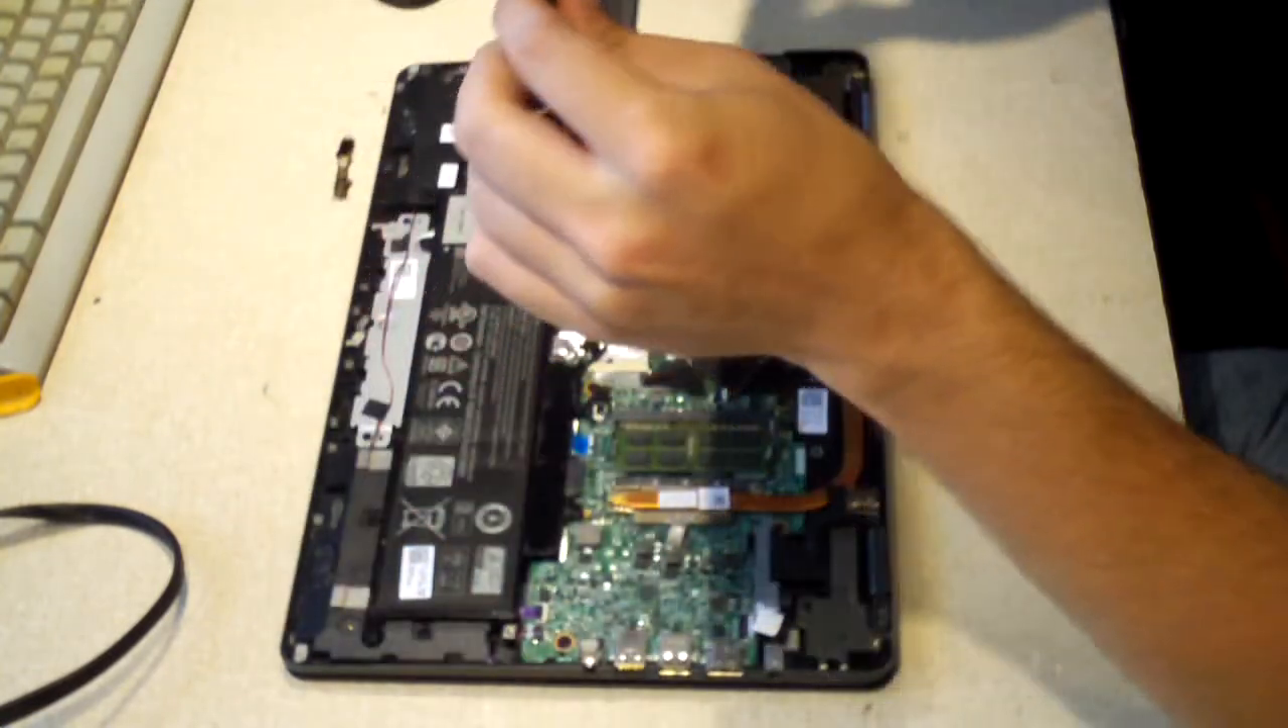And there we go, we have access to the interior of this machine.